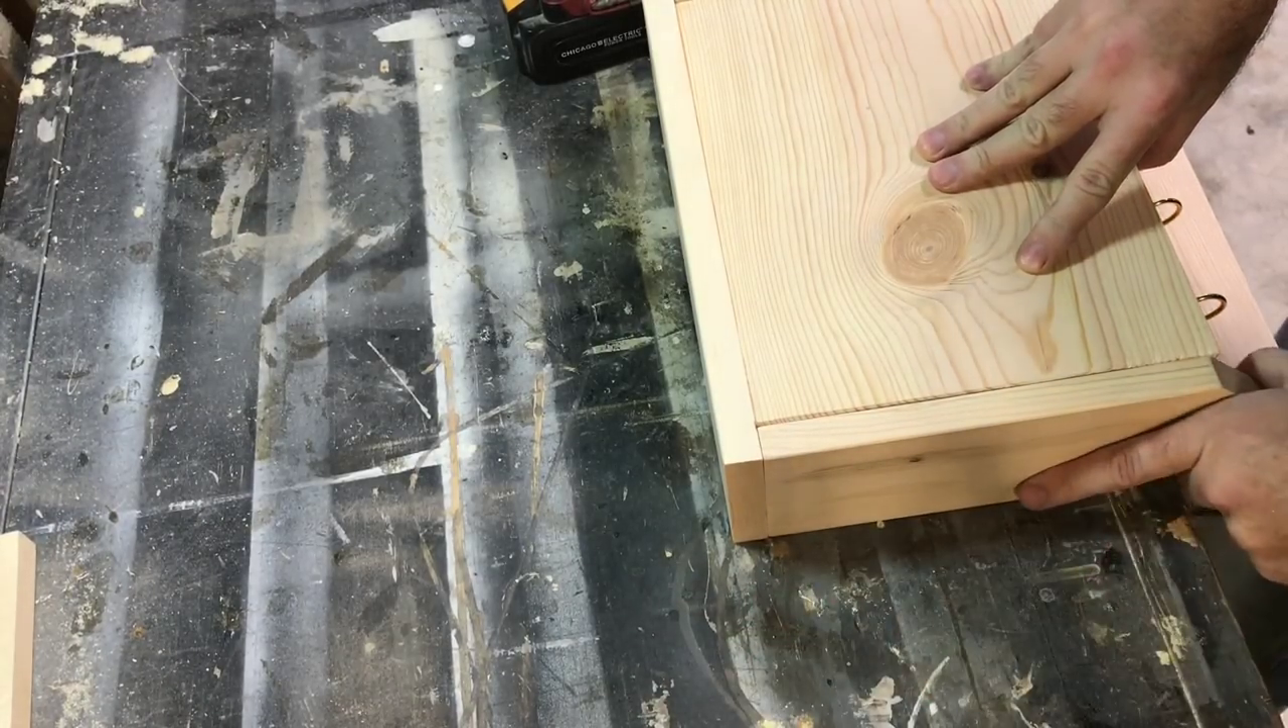All right so what i'm doing now is i've got the box together.